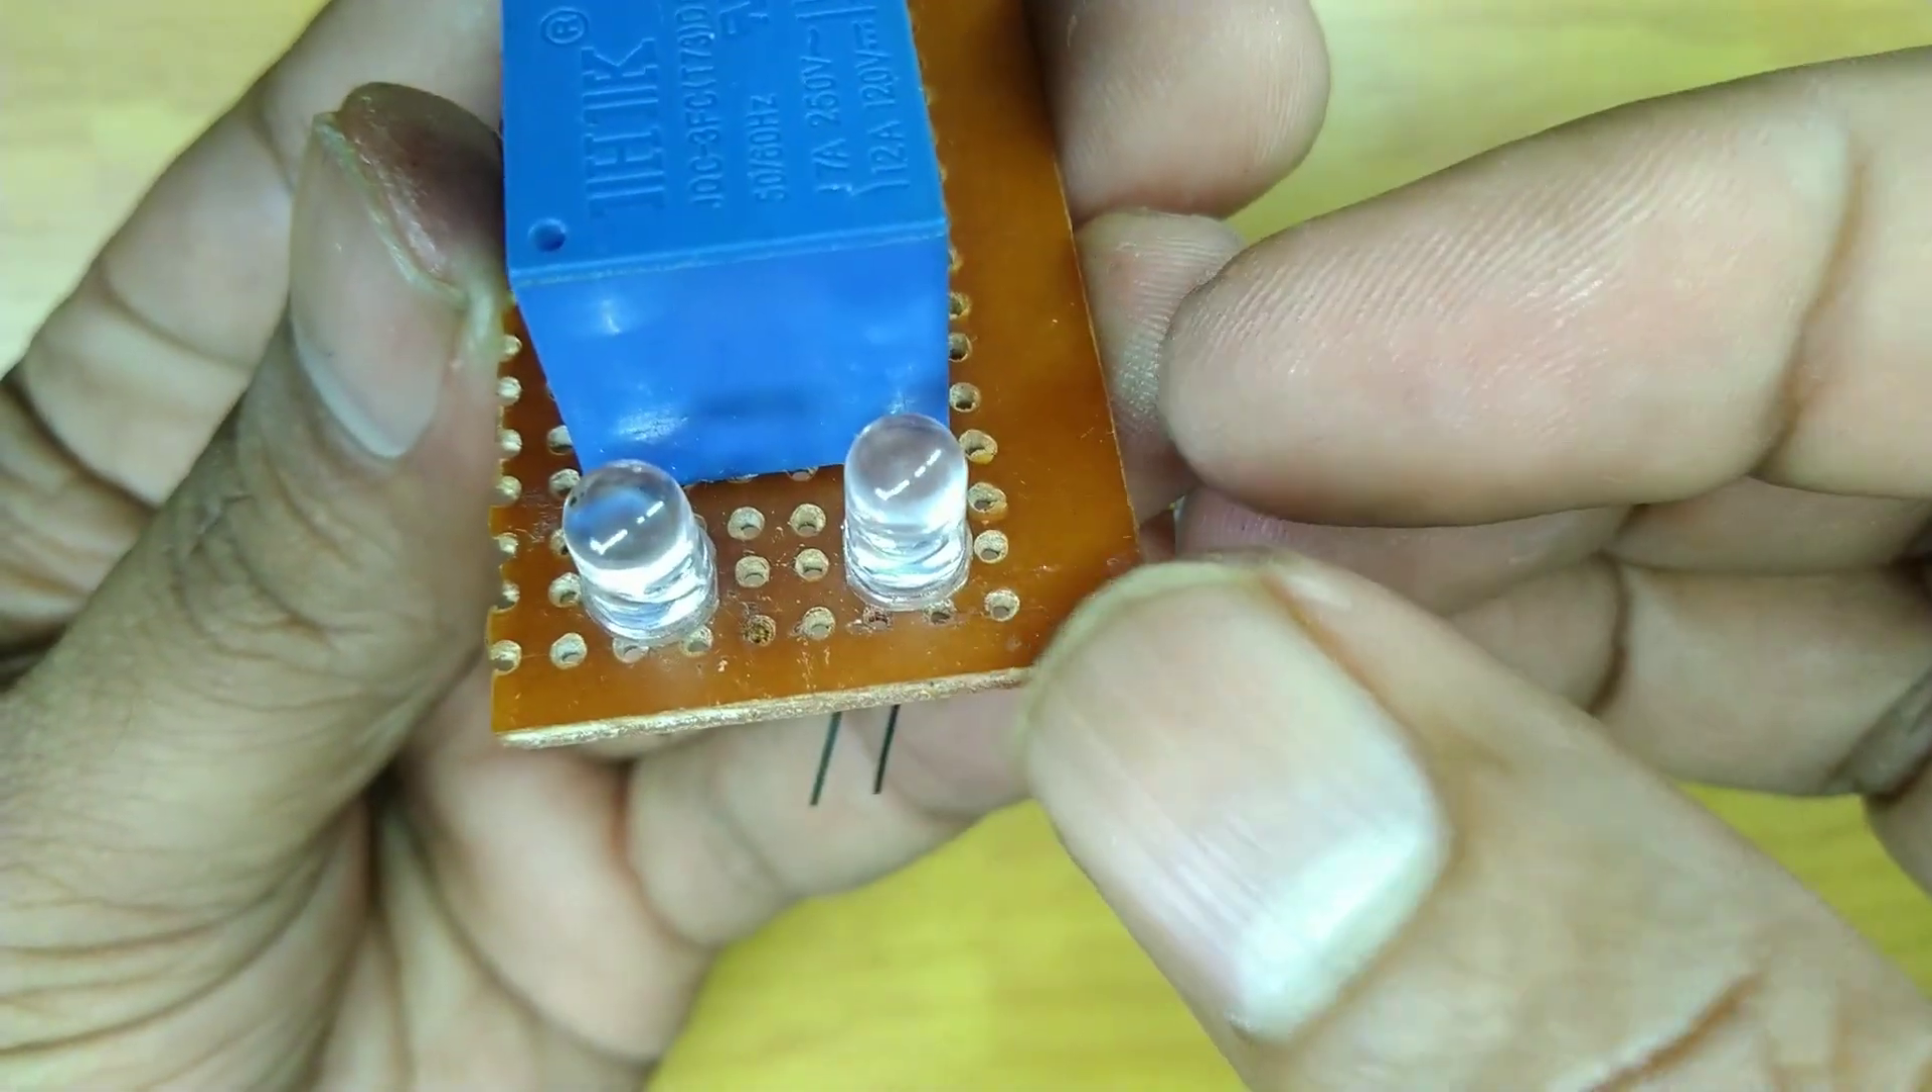देखे दो LED हमने PCB पे लगा दिया है।